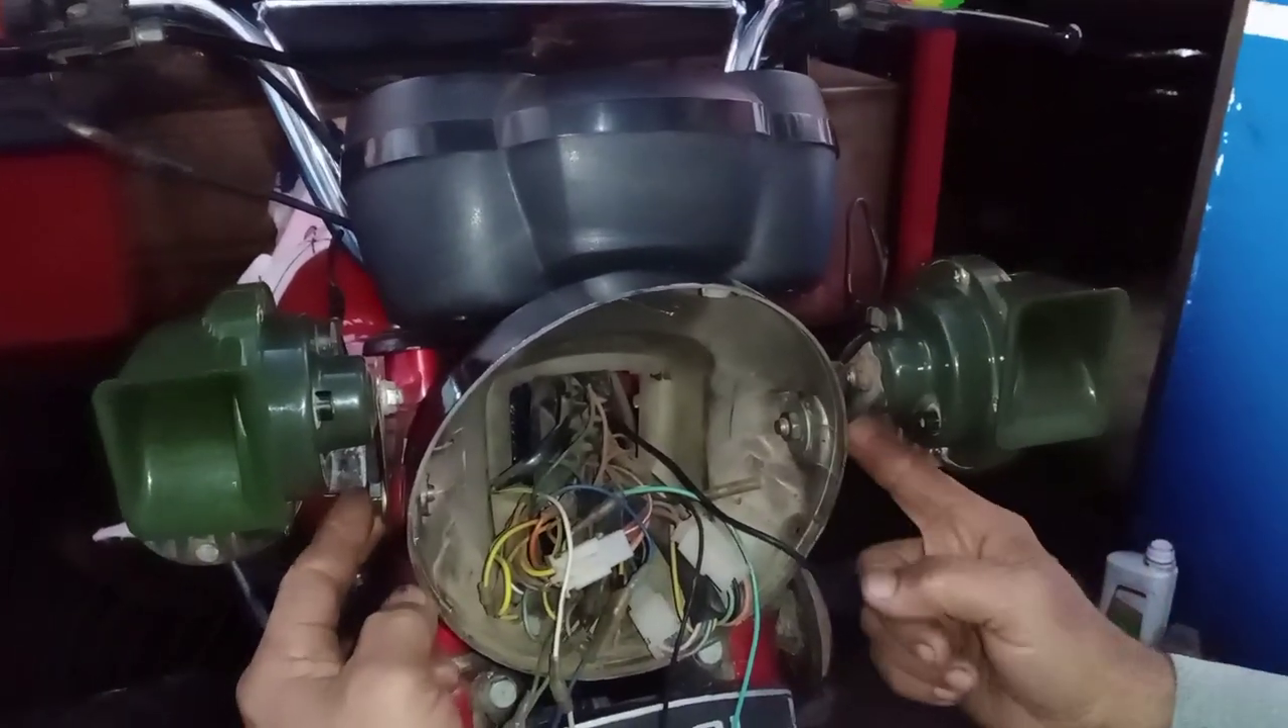فائنلی یہ دیکھیں ہم نے ہارن جو ہے یہاں پہ لگا دیئے ہیں۔